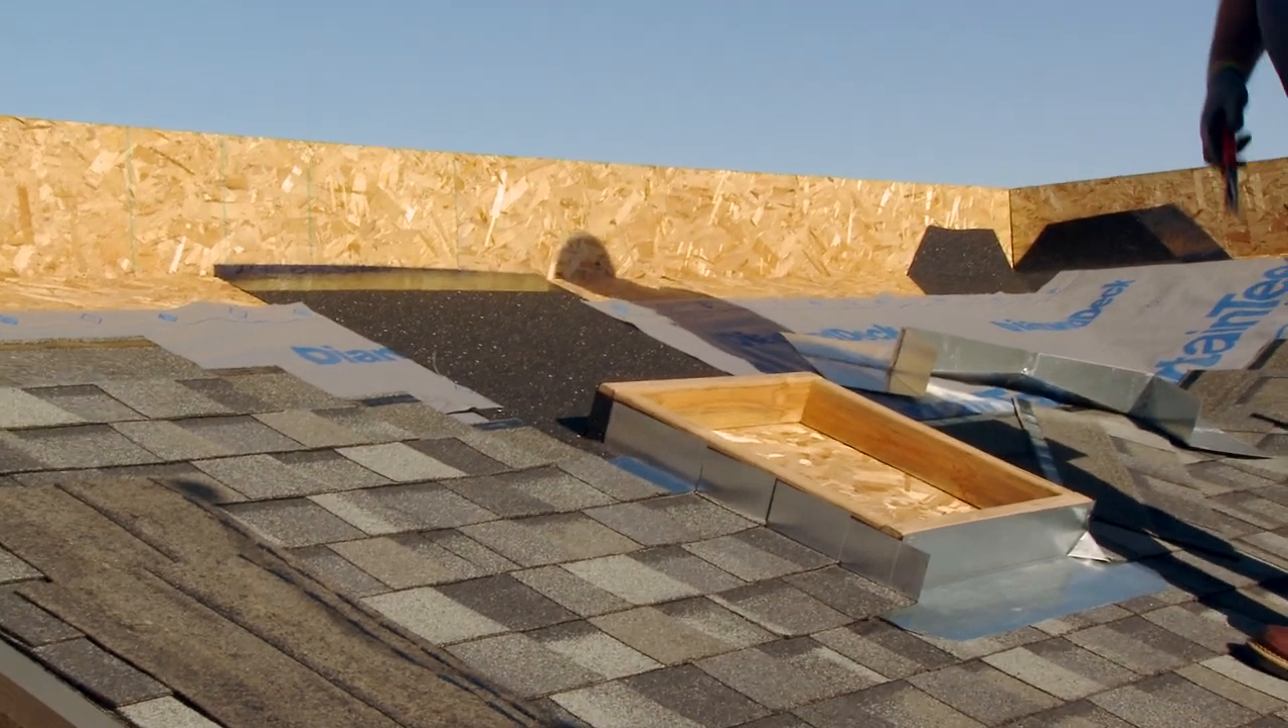We've gone up and around the skylight, got our step flashings in.